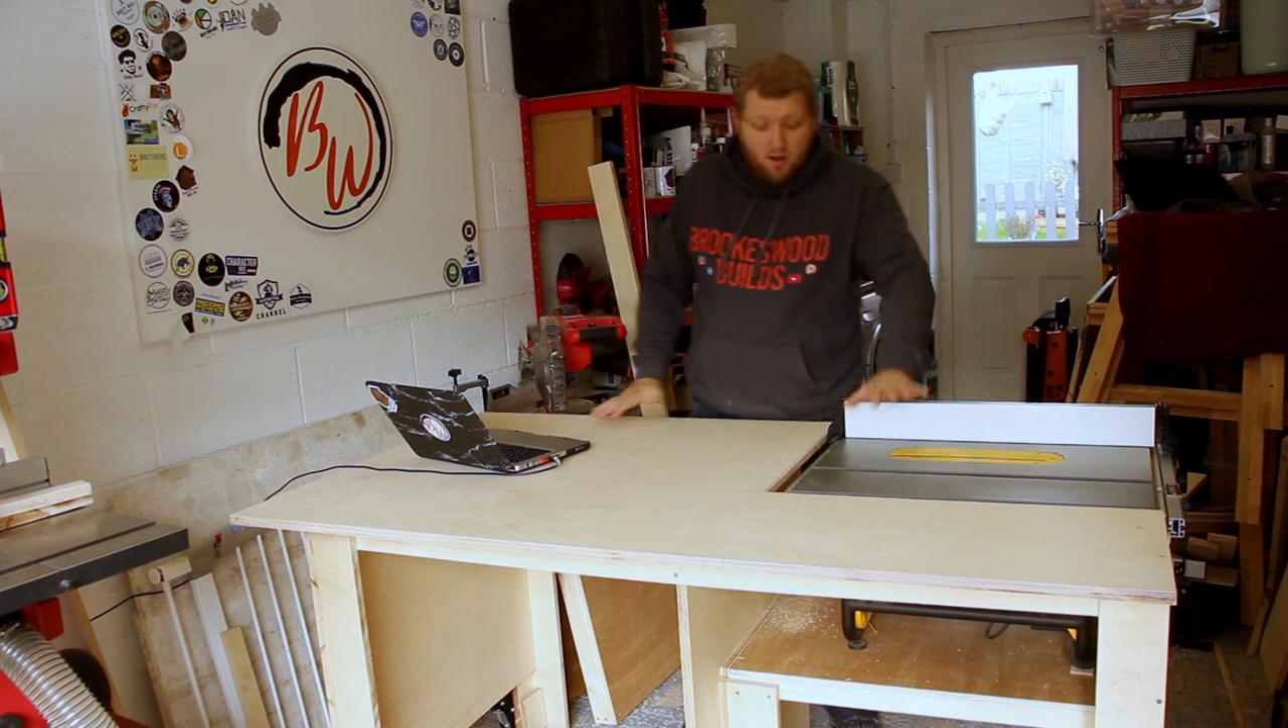And there you go, finished bench all ready to use. Nice solid top, built in table saw and then eventually storage underneath.